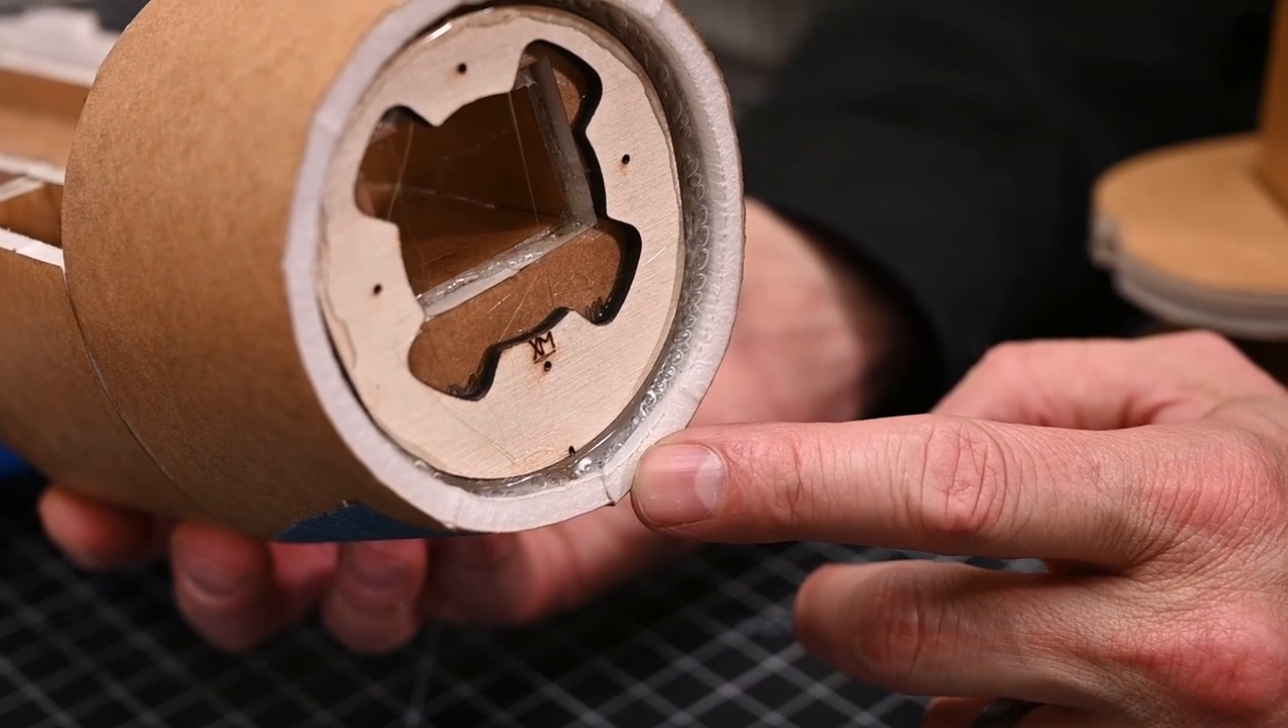Once your PowerPod has been installed, you'll notice that I've put a heavy bead of glue between the edge of the firewall and the skin.